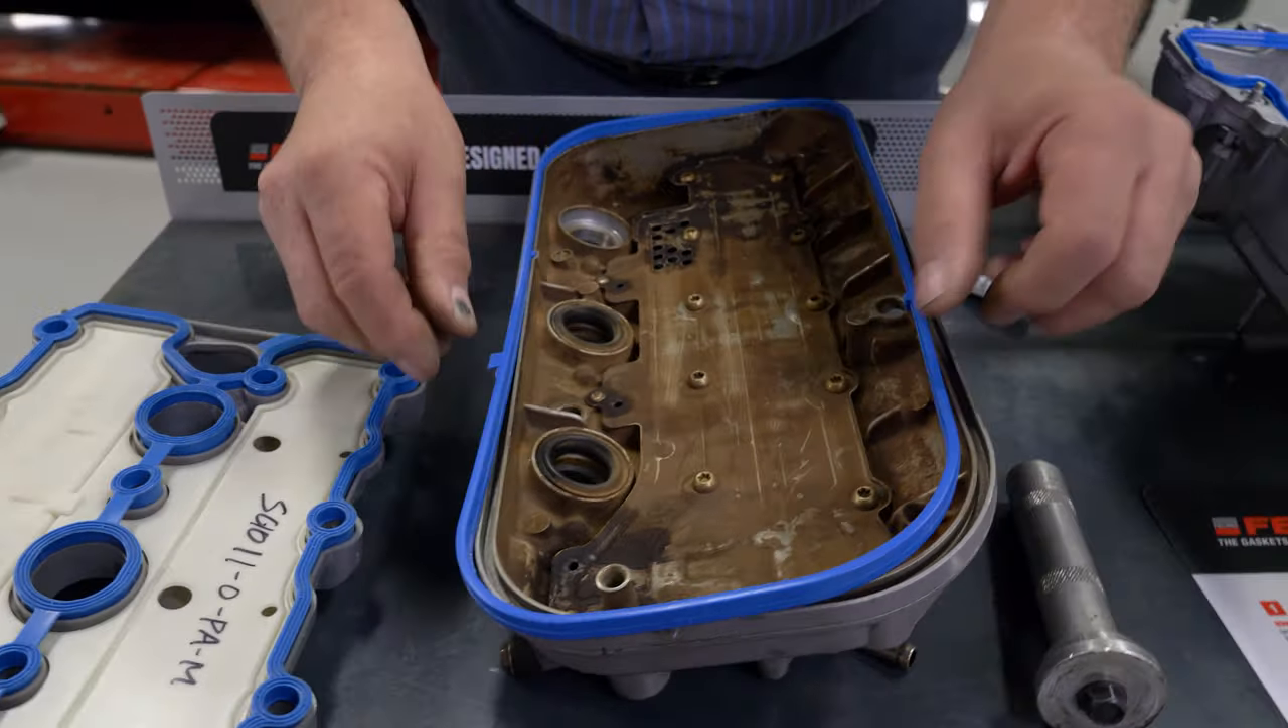So this gasket is pretty self-evident, you can see it fits right around the cover, it drops right into place, and all you really need to do is just push the gasket down into the groove.